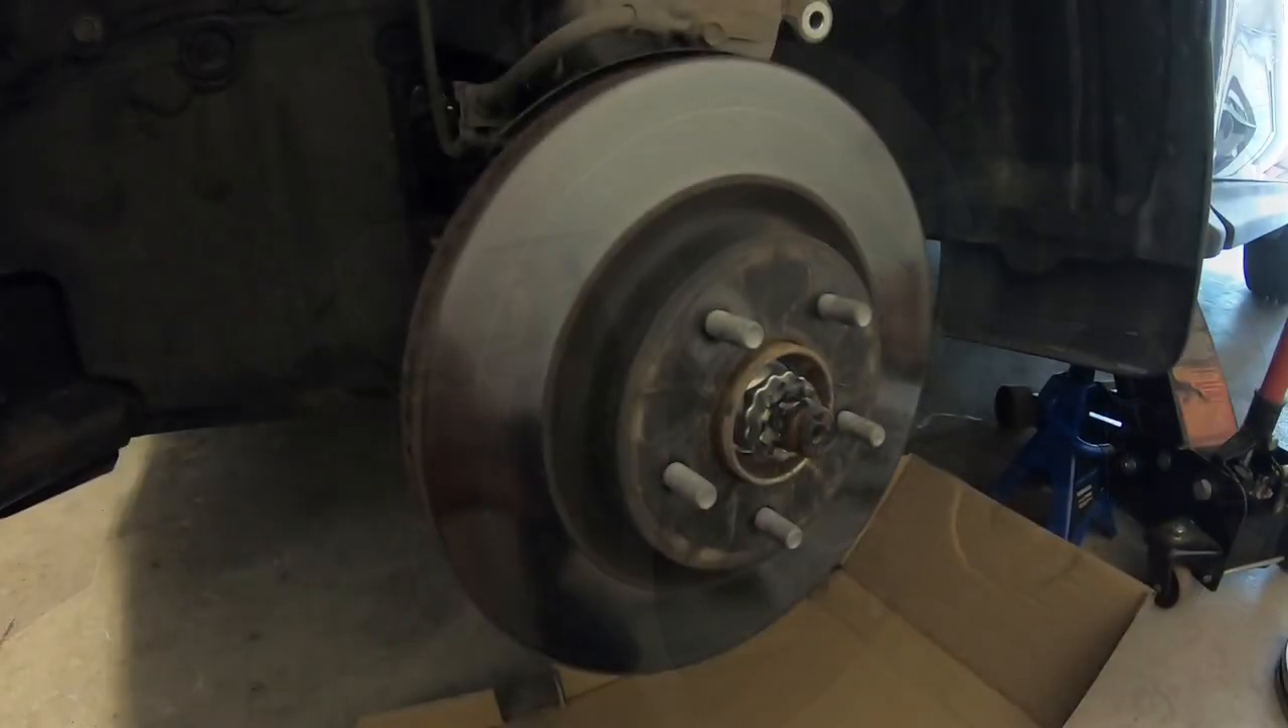So now that you got your whole caliper out of the way all that's left is your rotor.